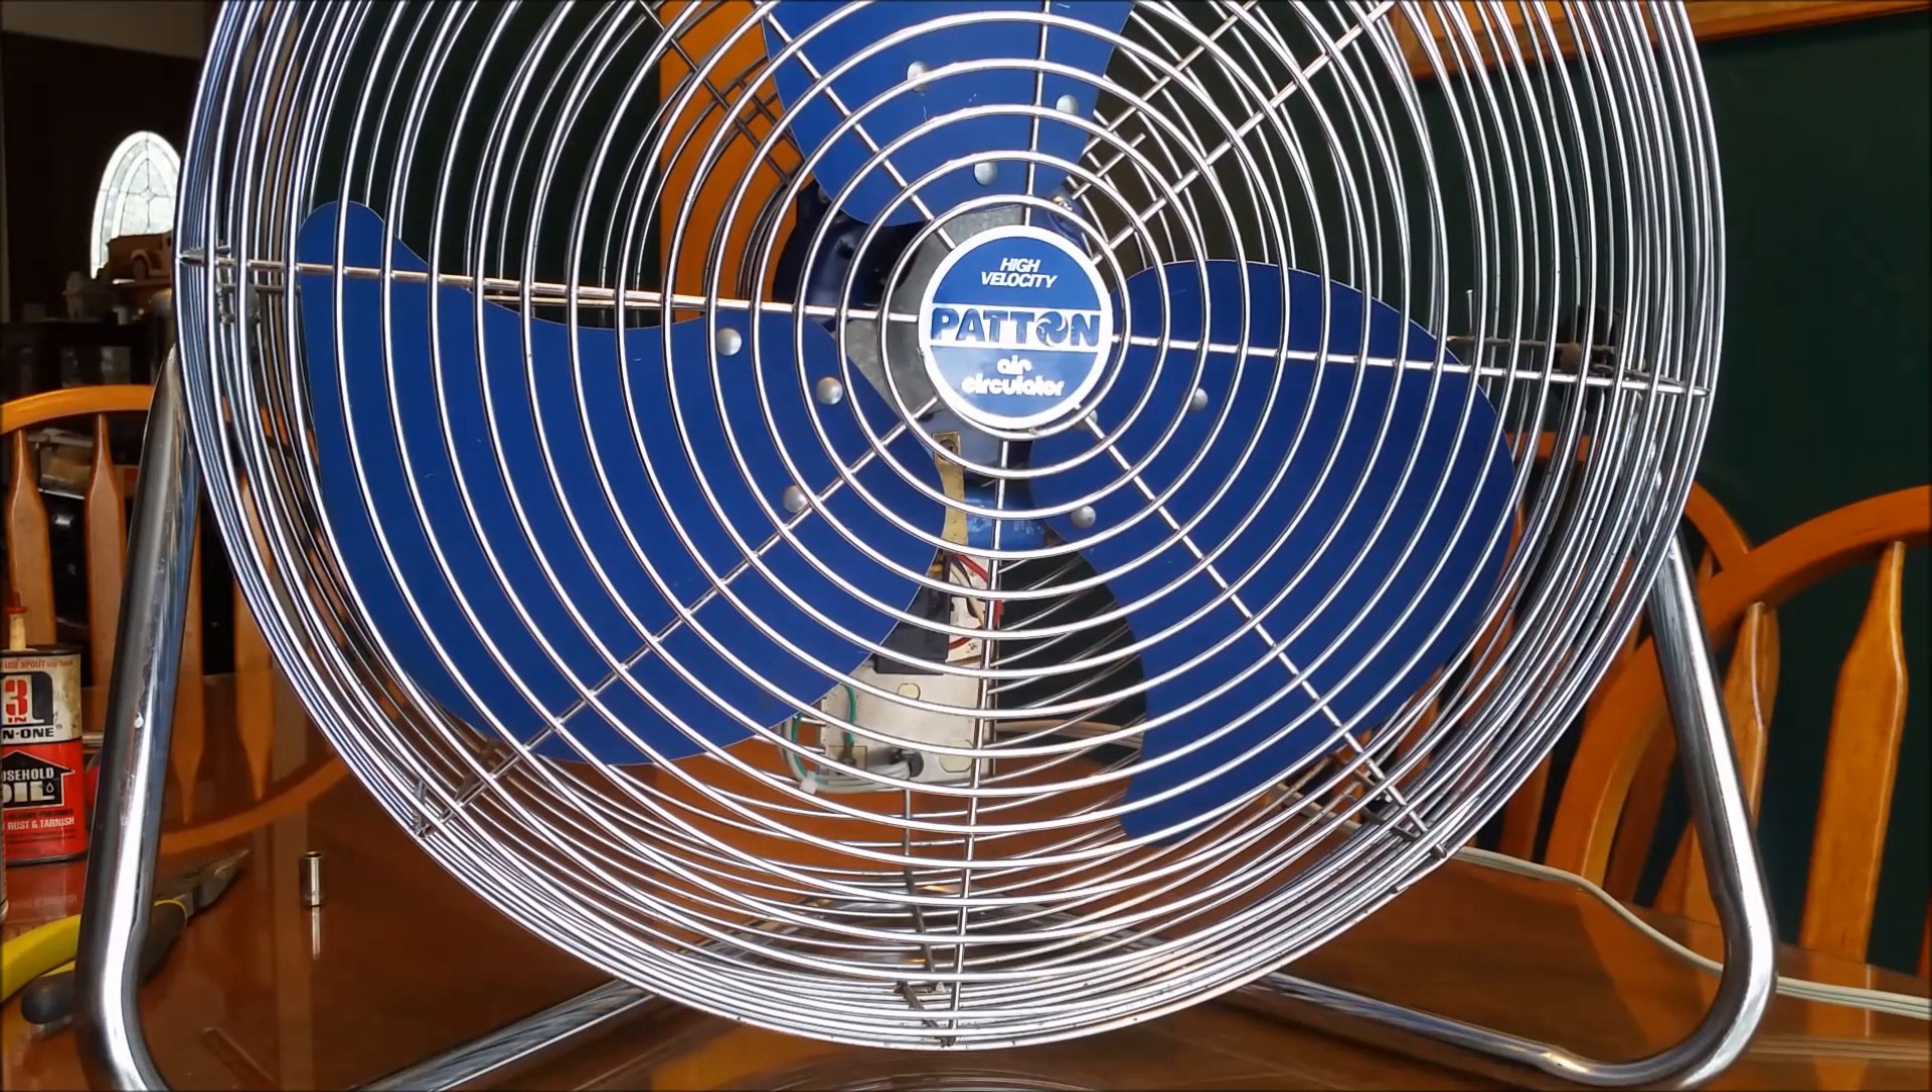All right, so I got the blade back on, and I put the cover on.